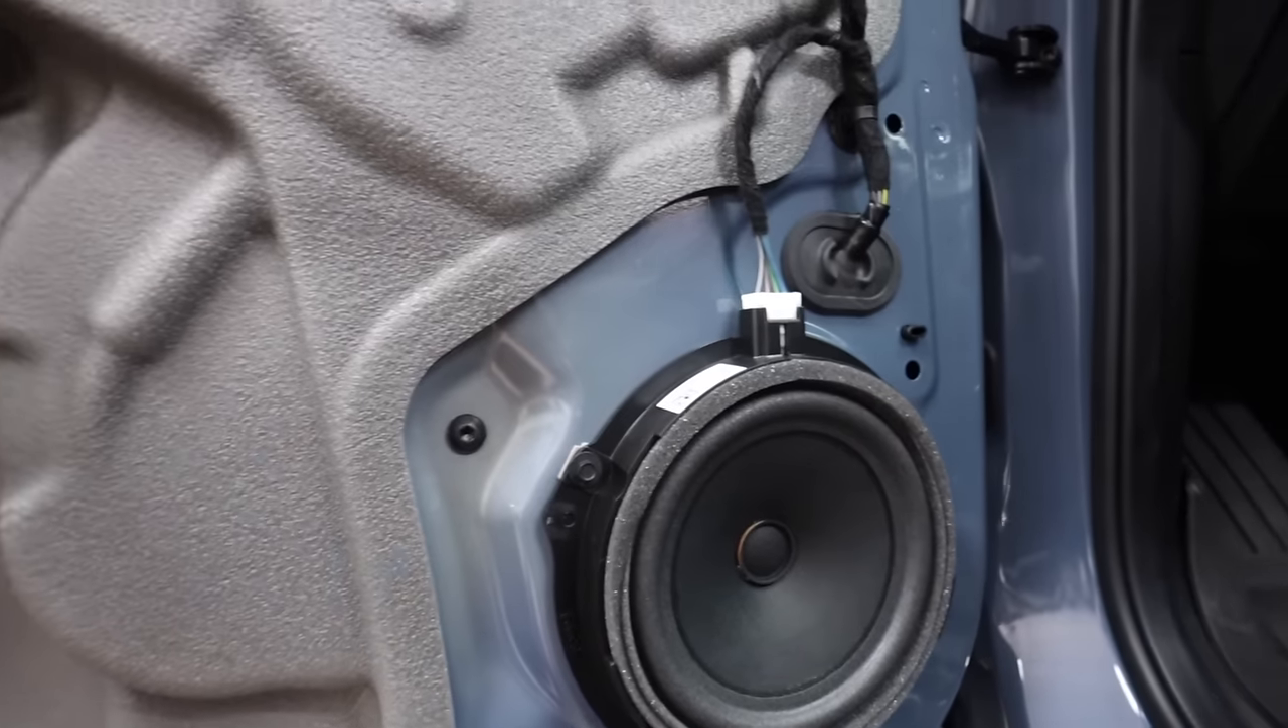And with that, we have the door panel off.